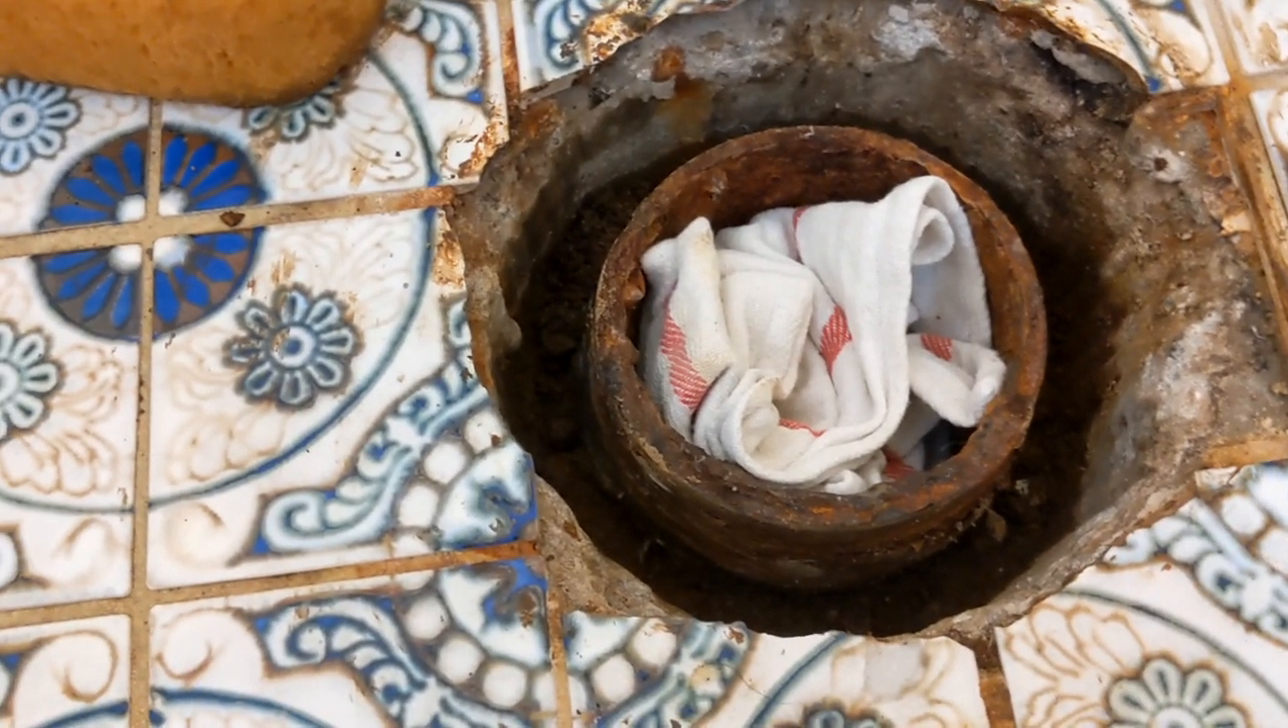But, as you might be able to see, there's a decent sized gap between the drainpipe there and the concrete slab.